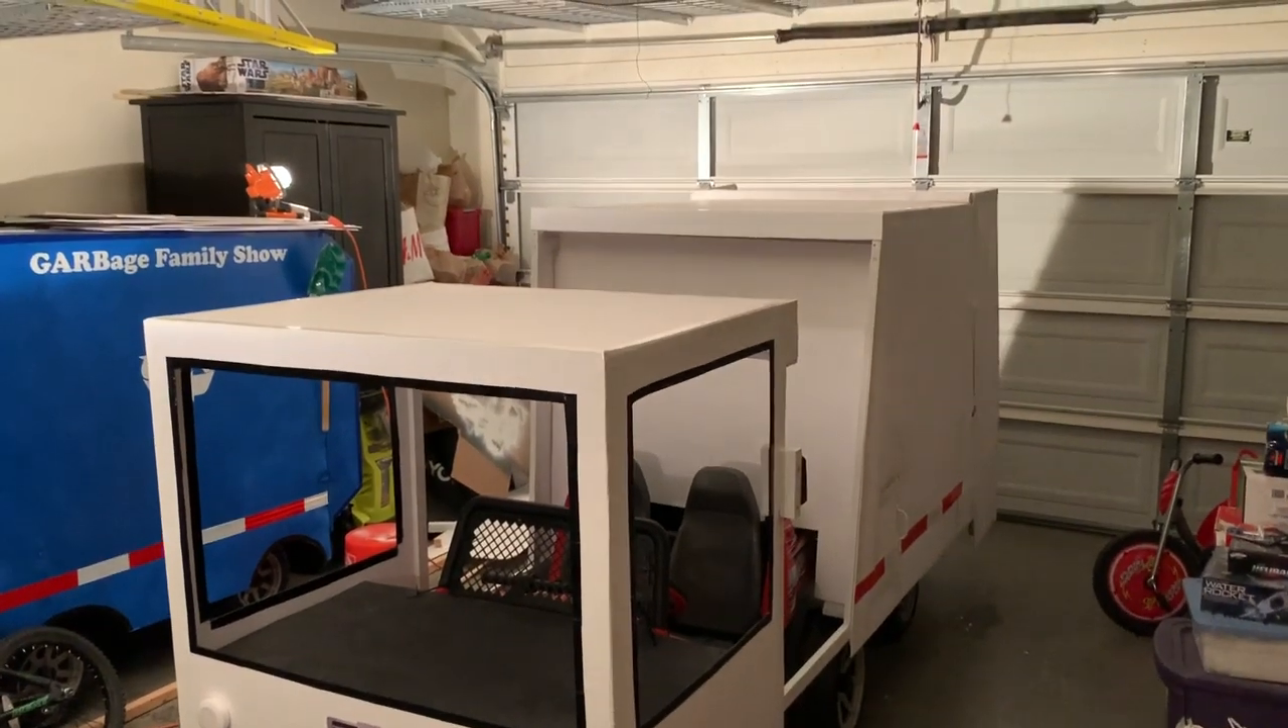The truck is finished with the exception of the rotating beacon. It's going to go up on top.